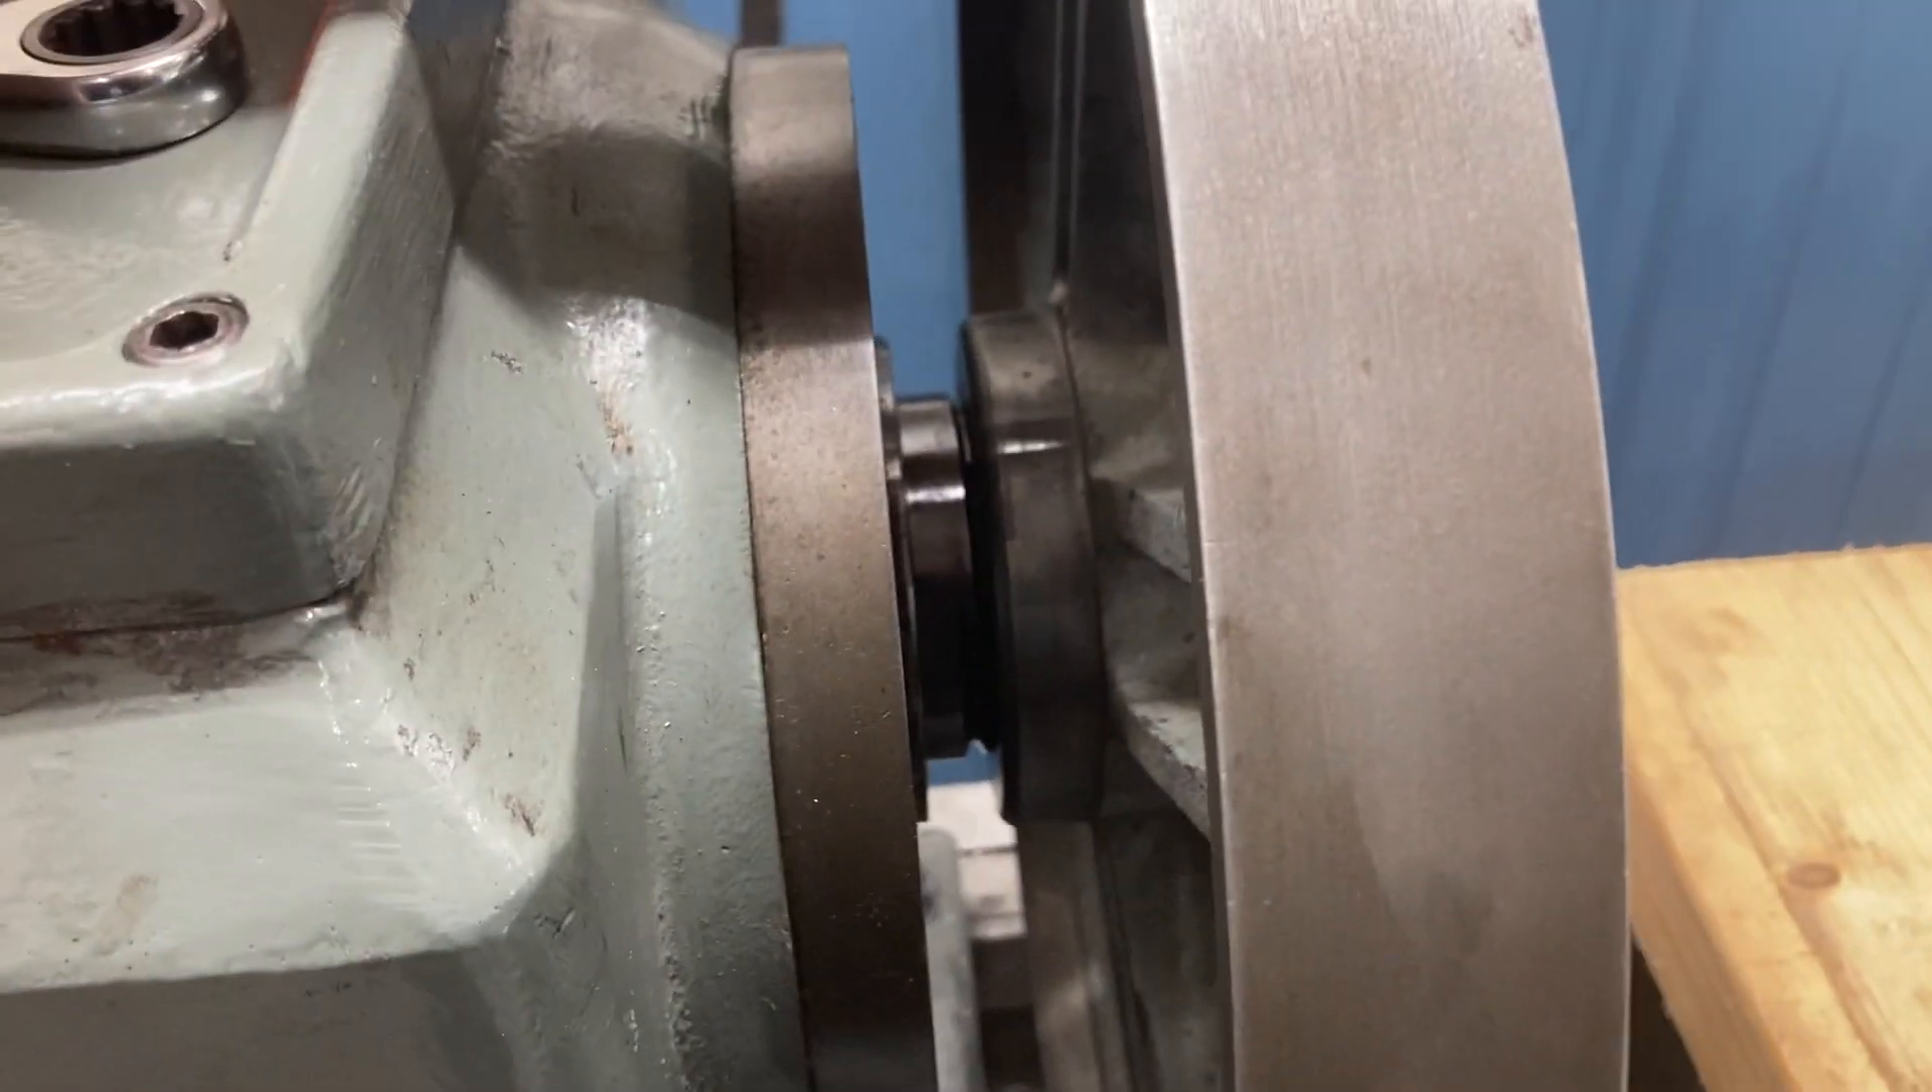I'm going to put on this faceplate and you can see that it does not fully seat.